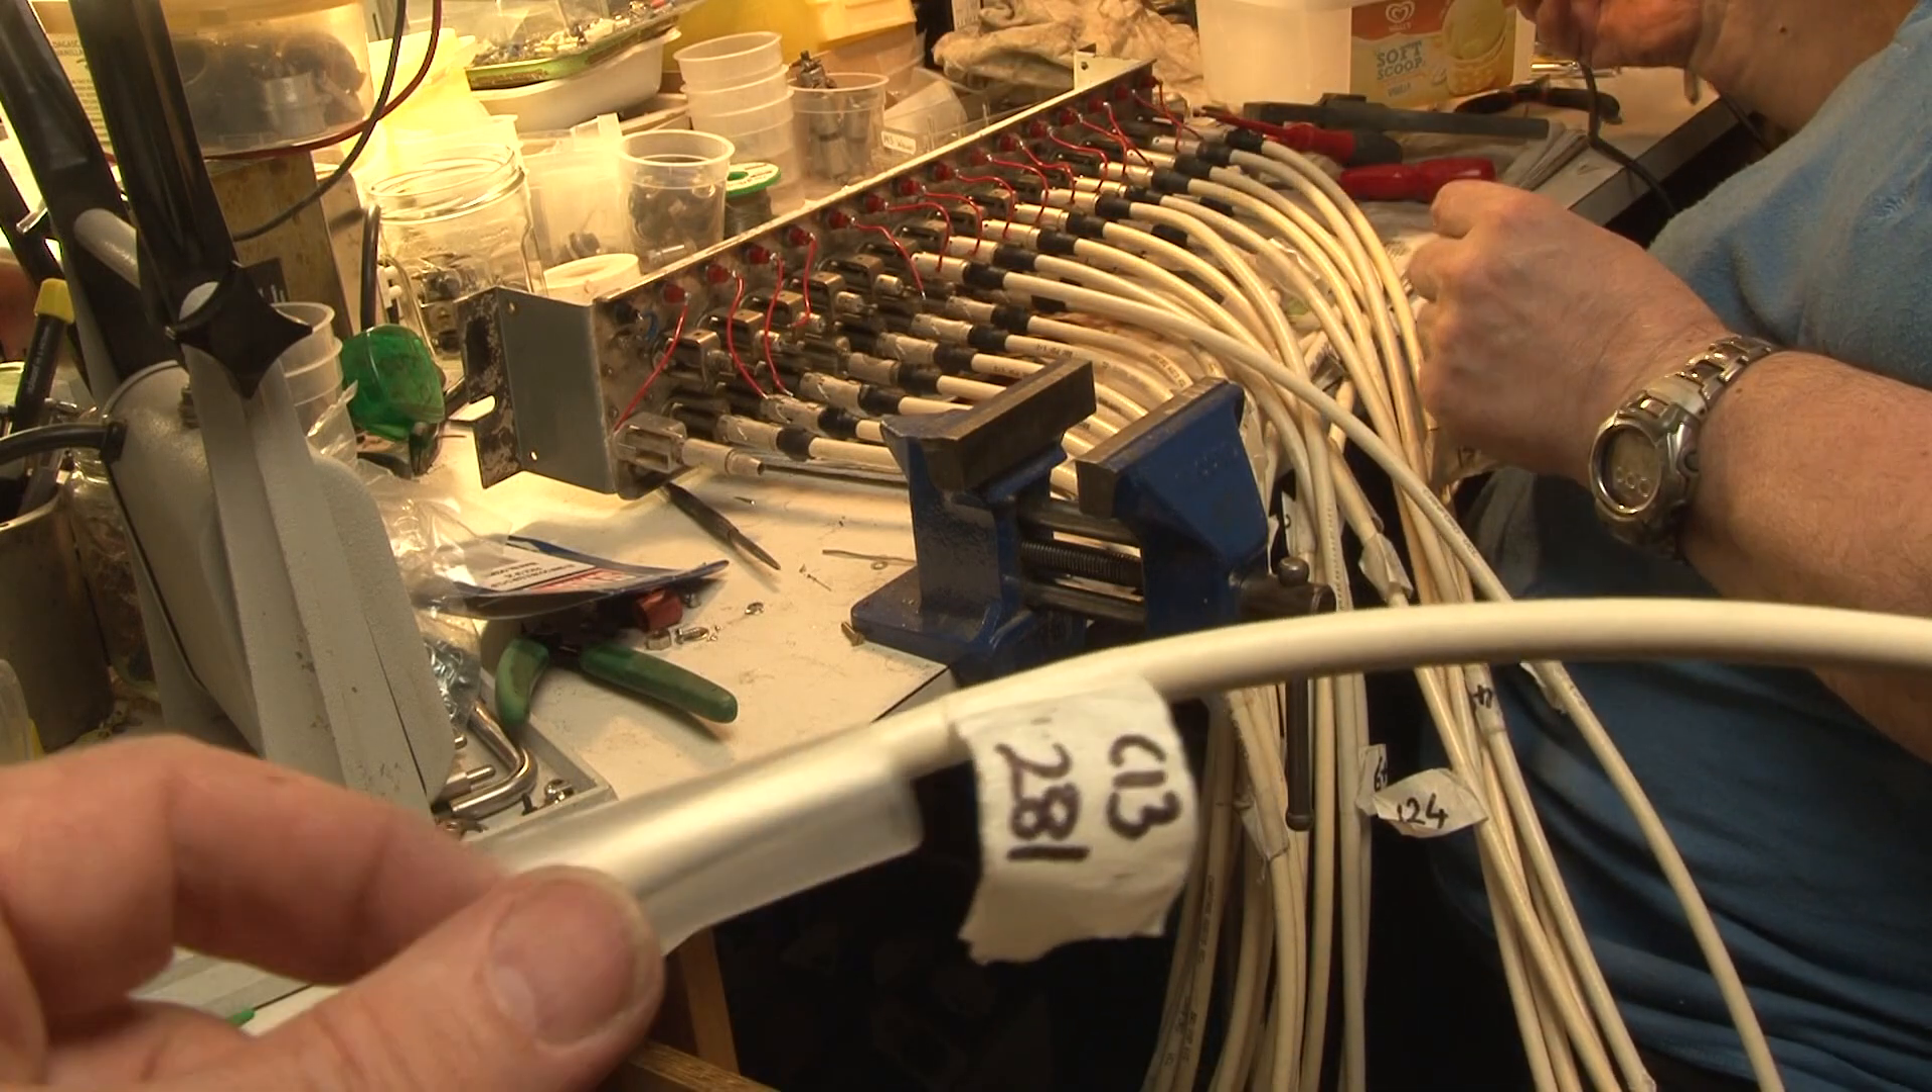Right, so the cables have been cut to the right length and we've got a temporary number on.